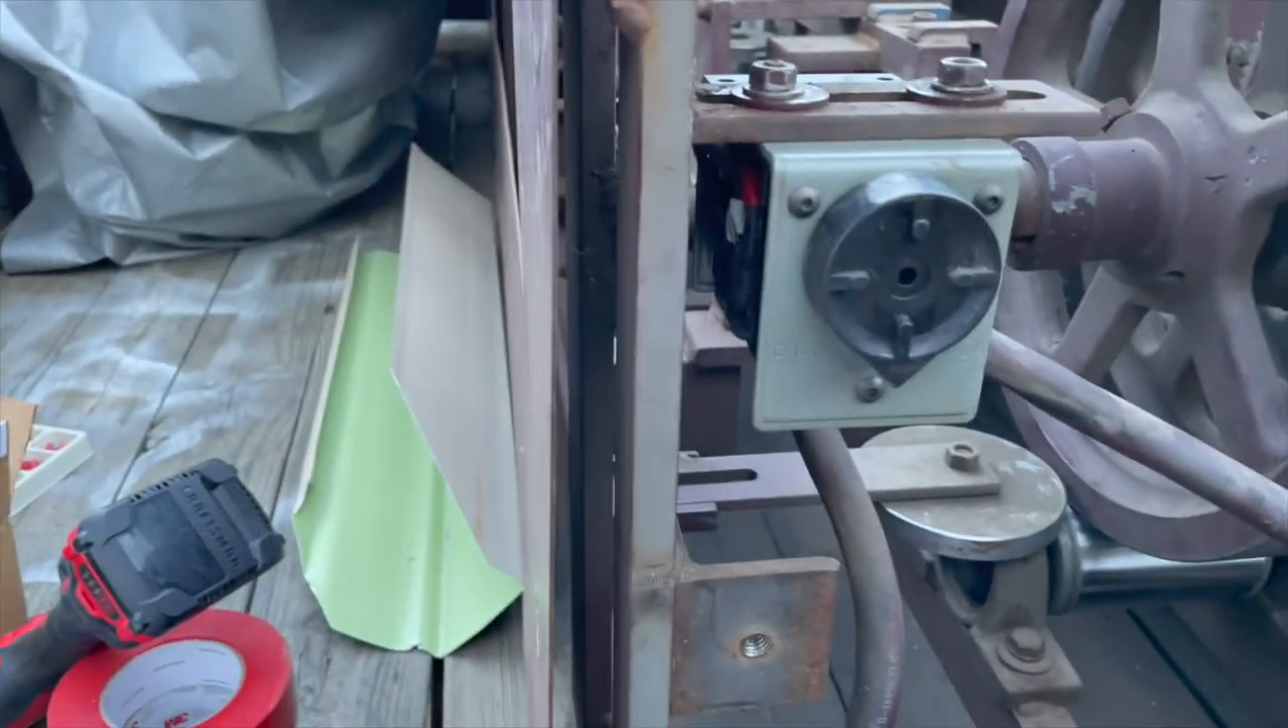We got the switch on I didn't put the uh handle on it yet.